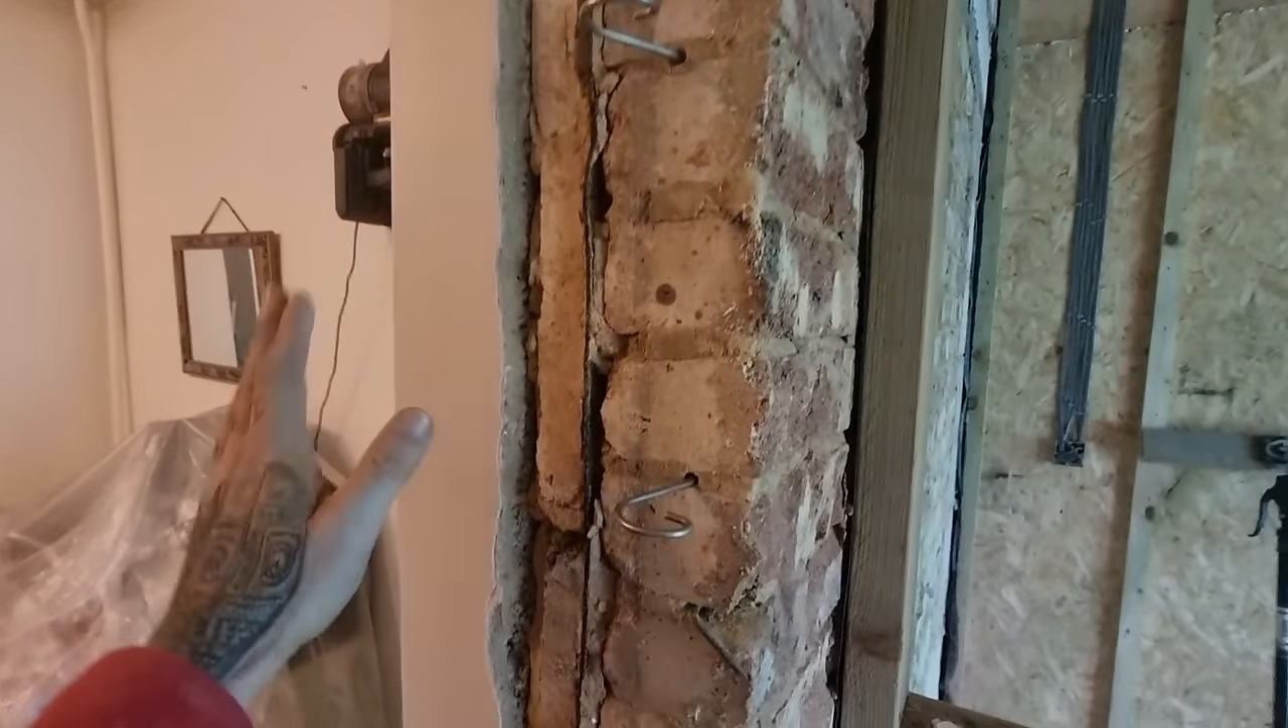Got all these ties in the wall here ready for the block work but this is staying so it's gonna recess some shelves in here.